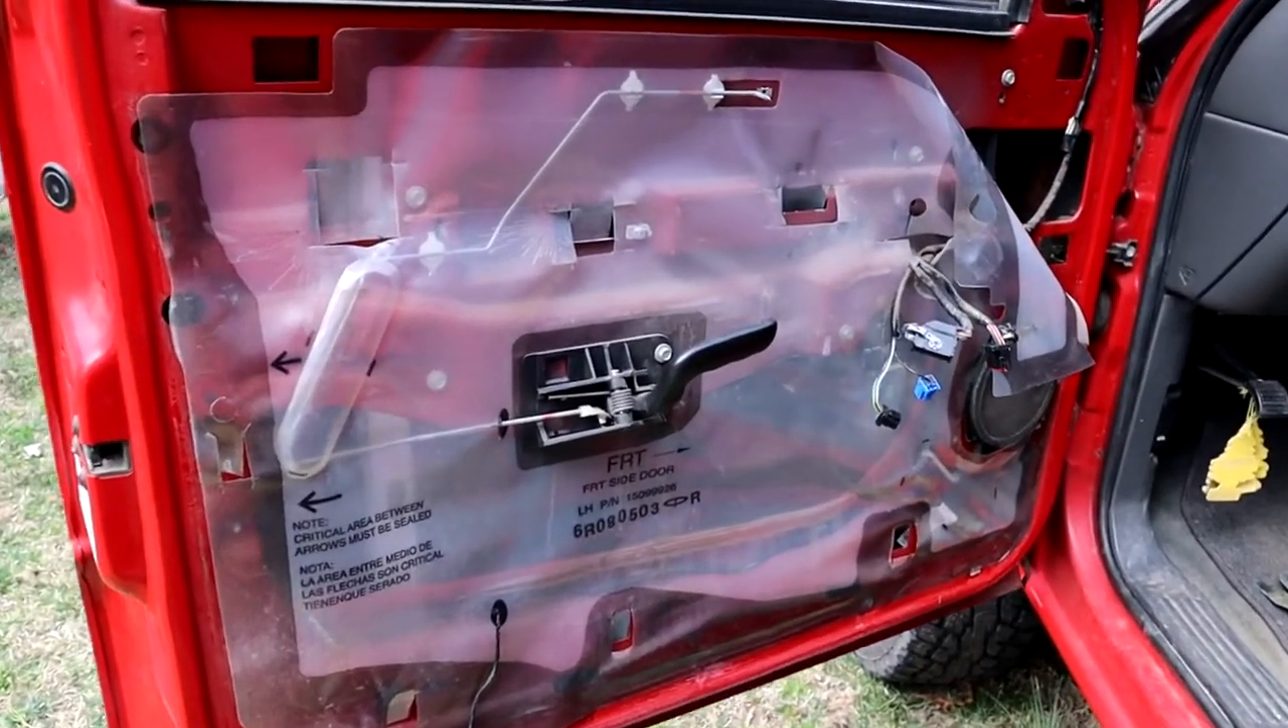Alright, now we got the door panel off.